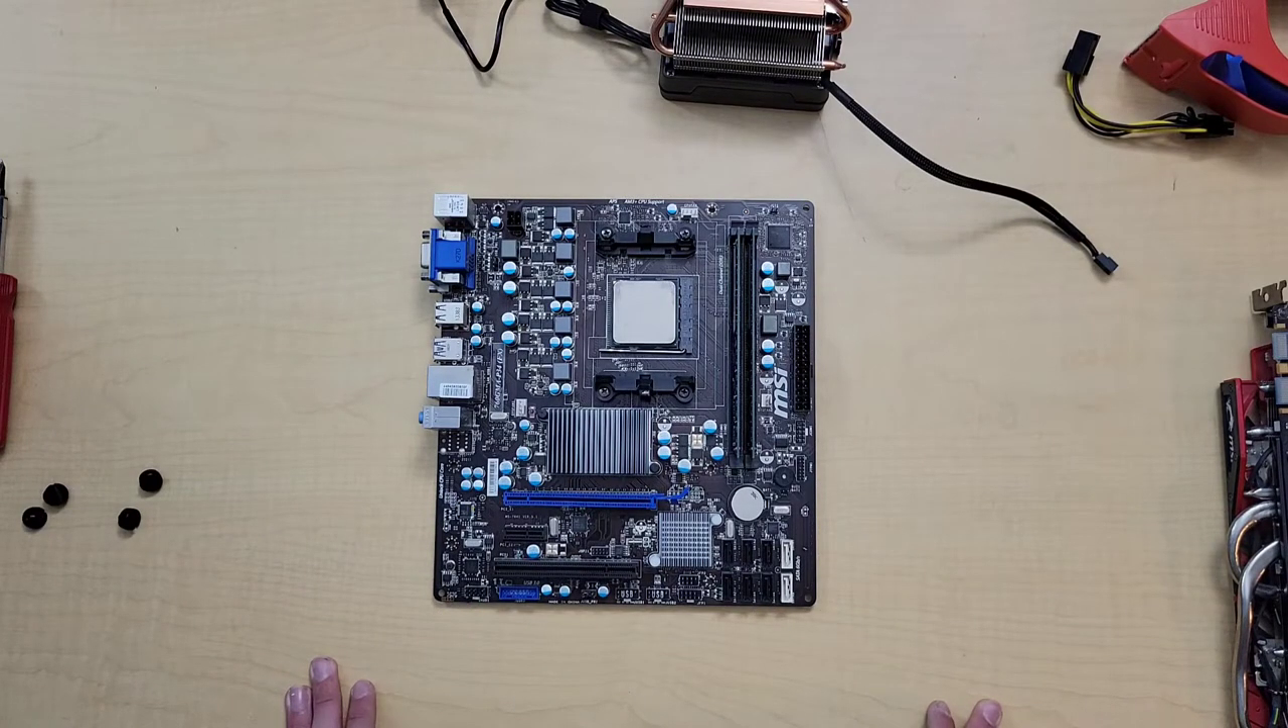Uh, I'm not putting the cooler on yet.